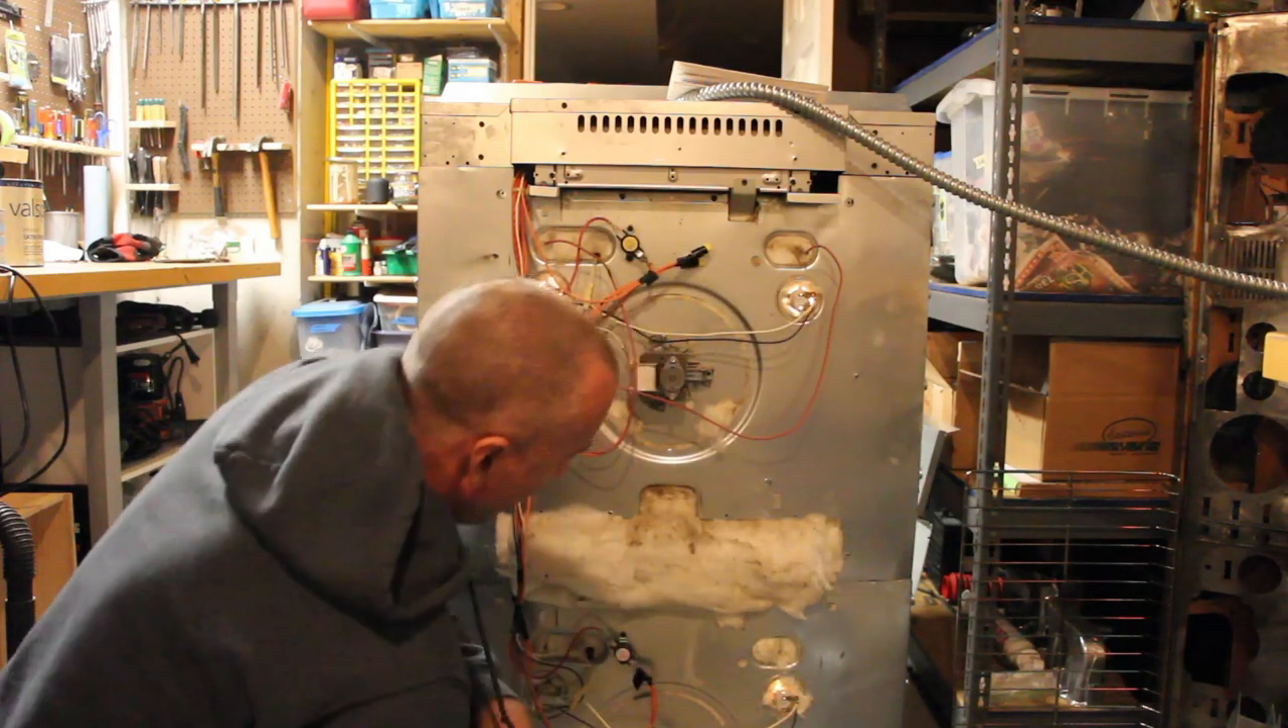Now, we've taken off both back panels.